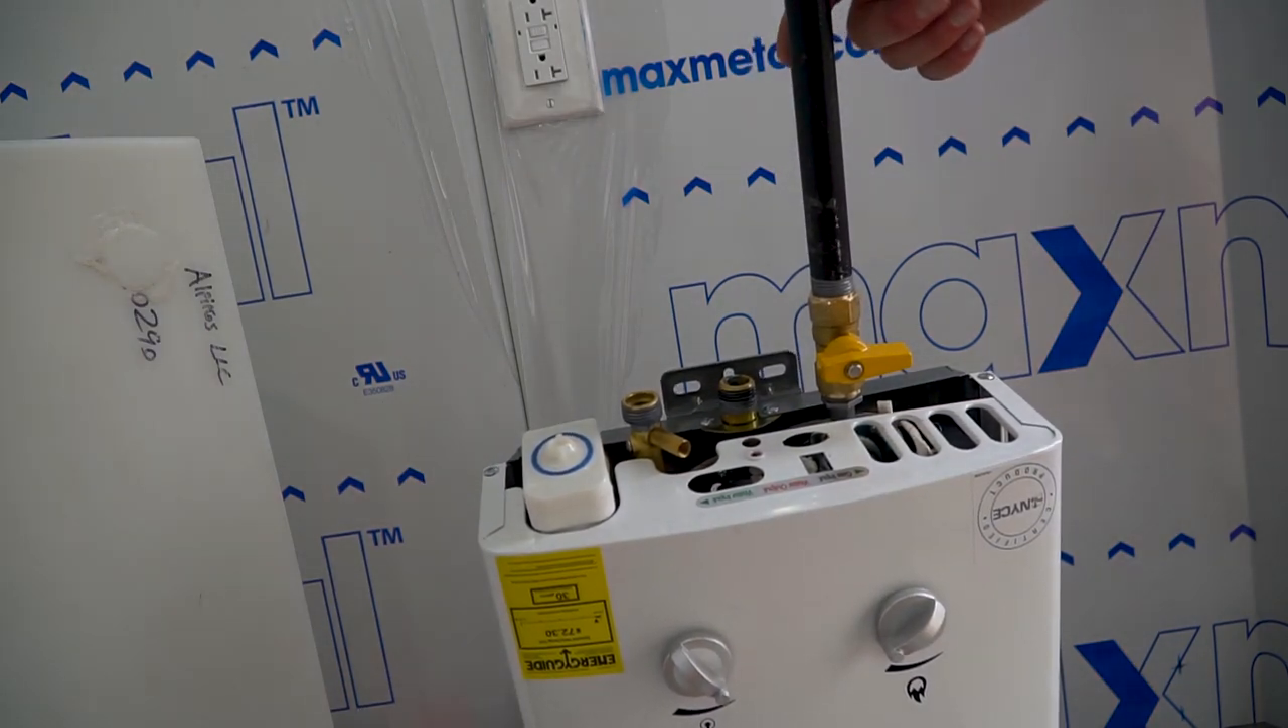Okay, so we've got the gas pipe connected.